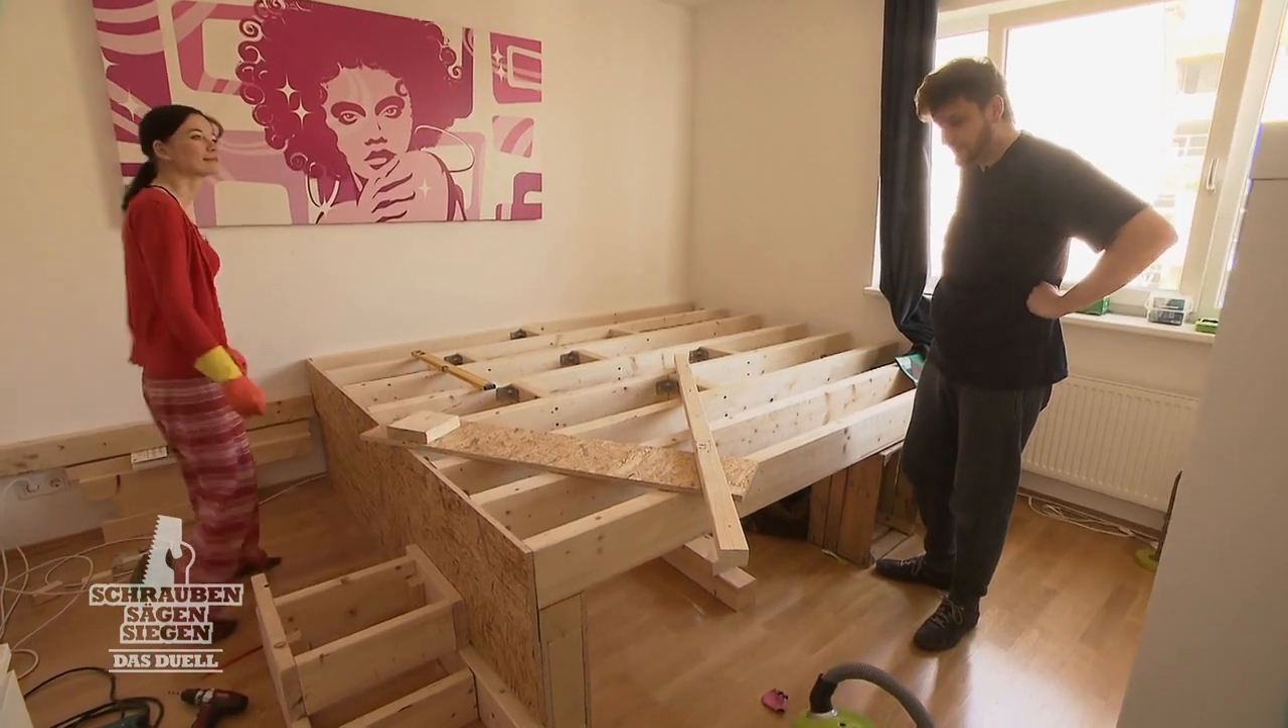Alles ein bisschen unordentlich noch, aber das Grundgerüst vom Podest steht.